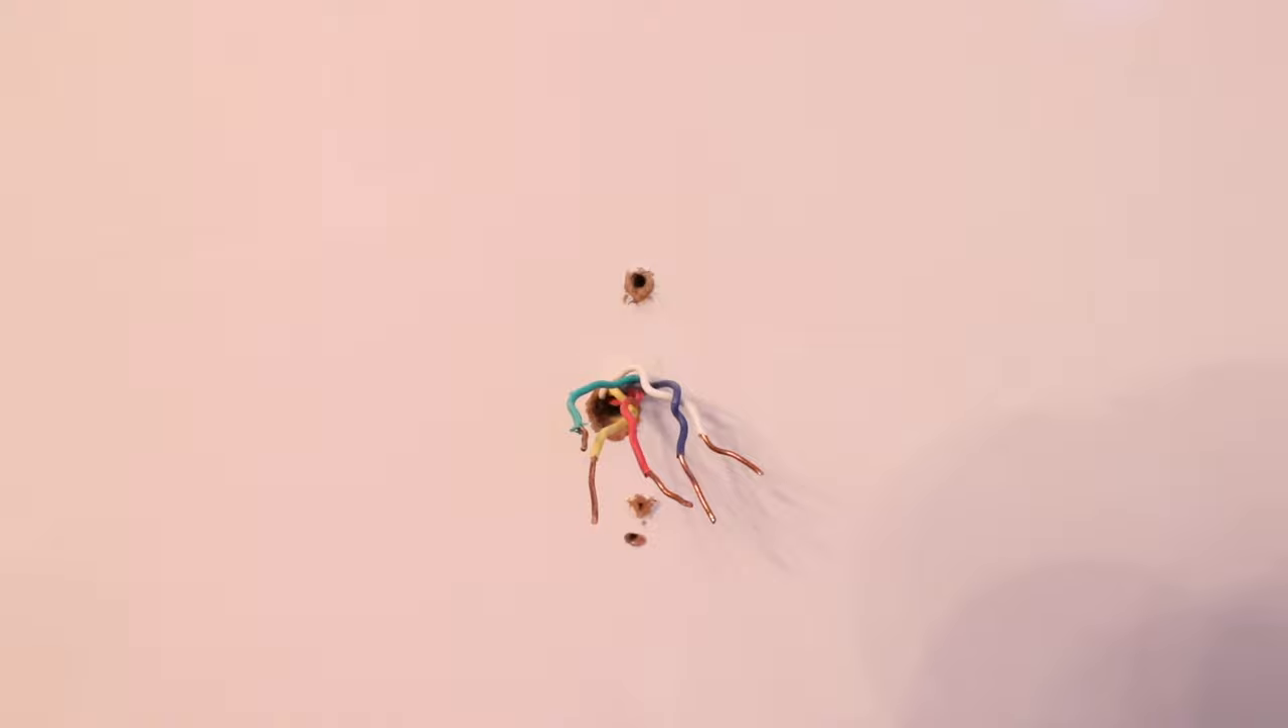We removed the existing mounting bracket.